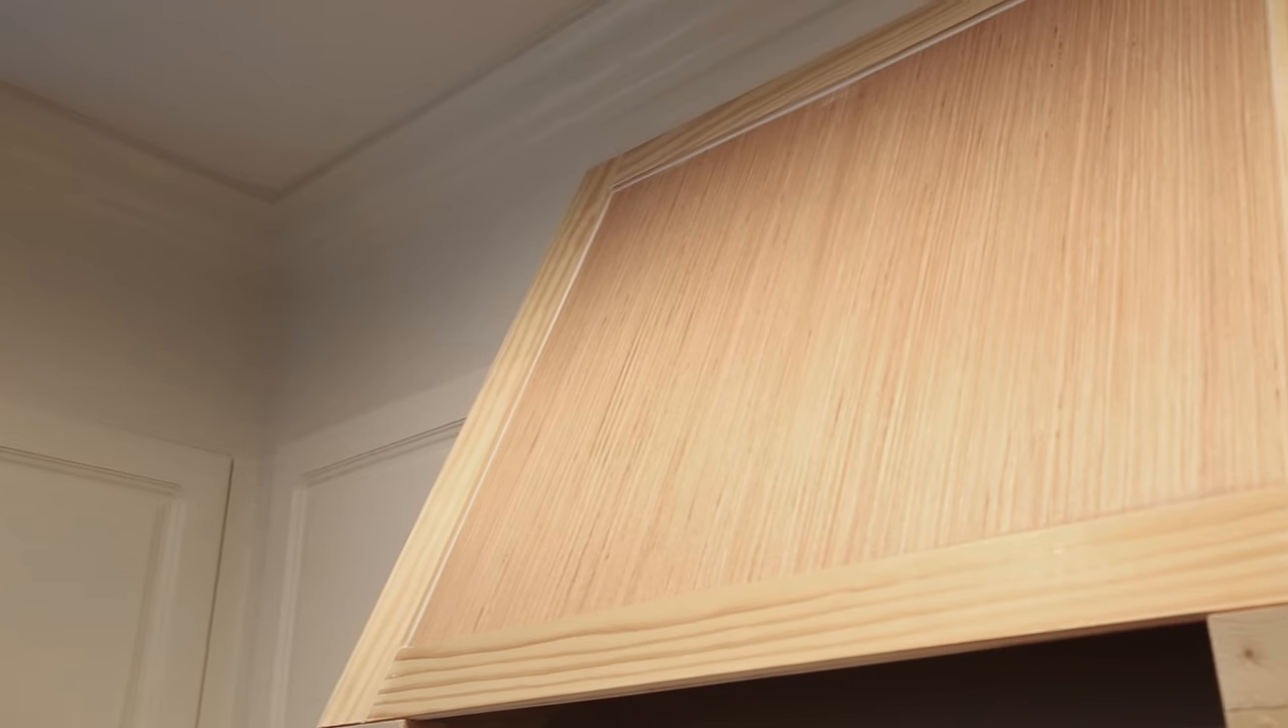The front of the range hood cover was trimmed out with lattice trim. Not only does it look great but it also hides the plywood edges as well.